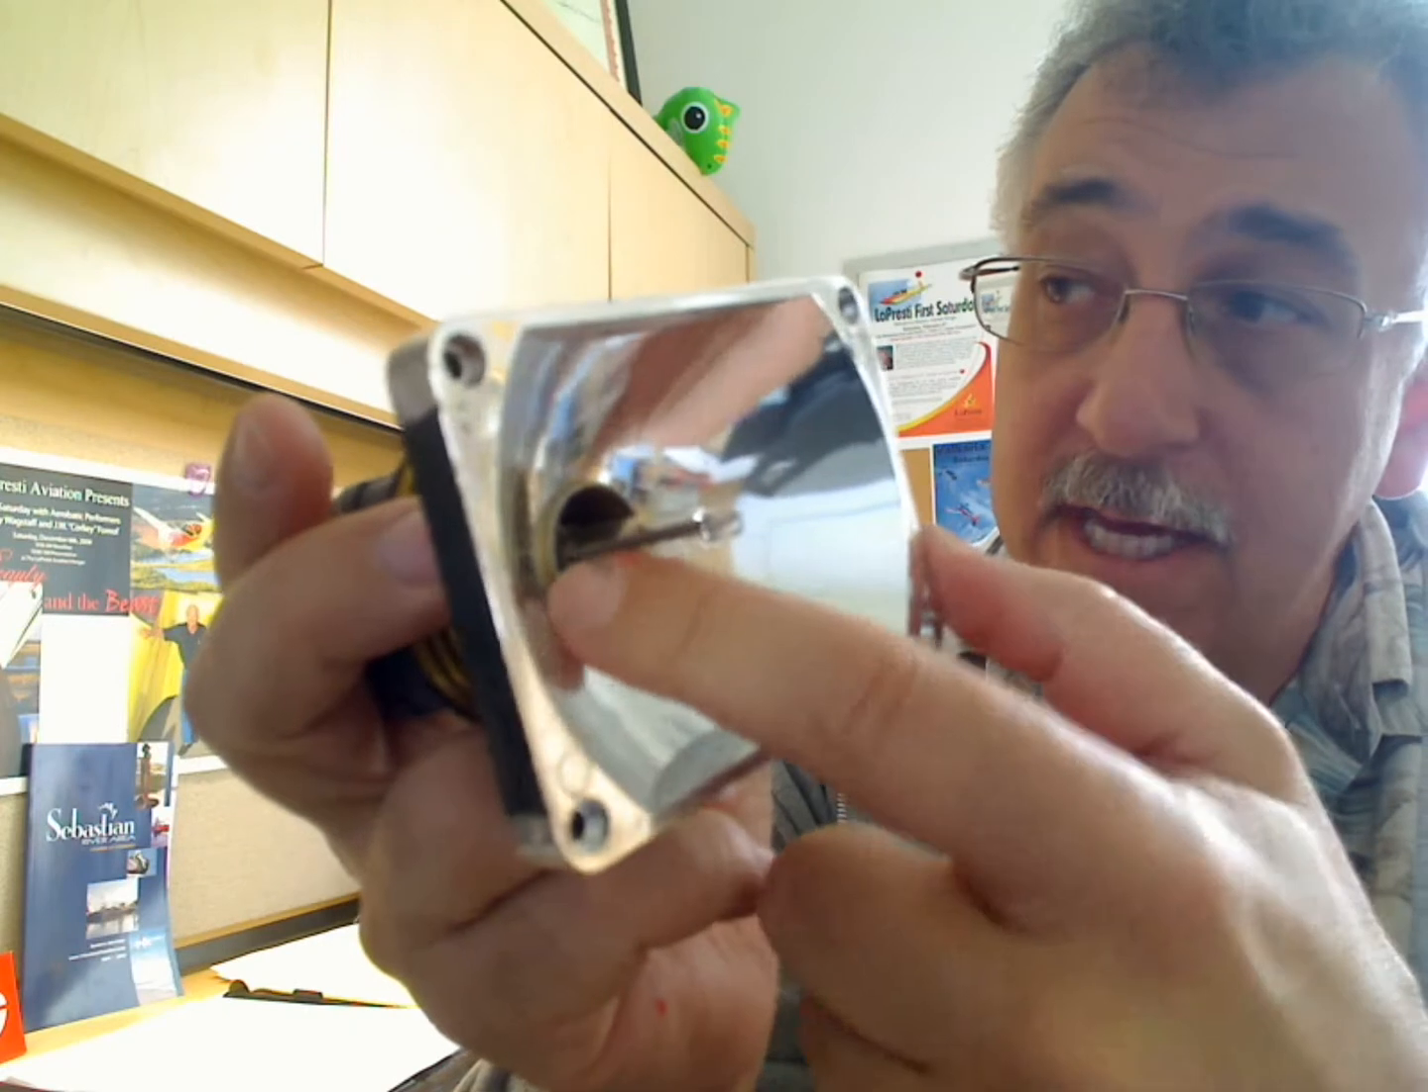Also looking in the front, you kind of can see a little bit of gold ring sticking through. So even looking through the front, you can tell the lights off at an angle.